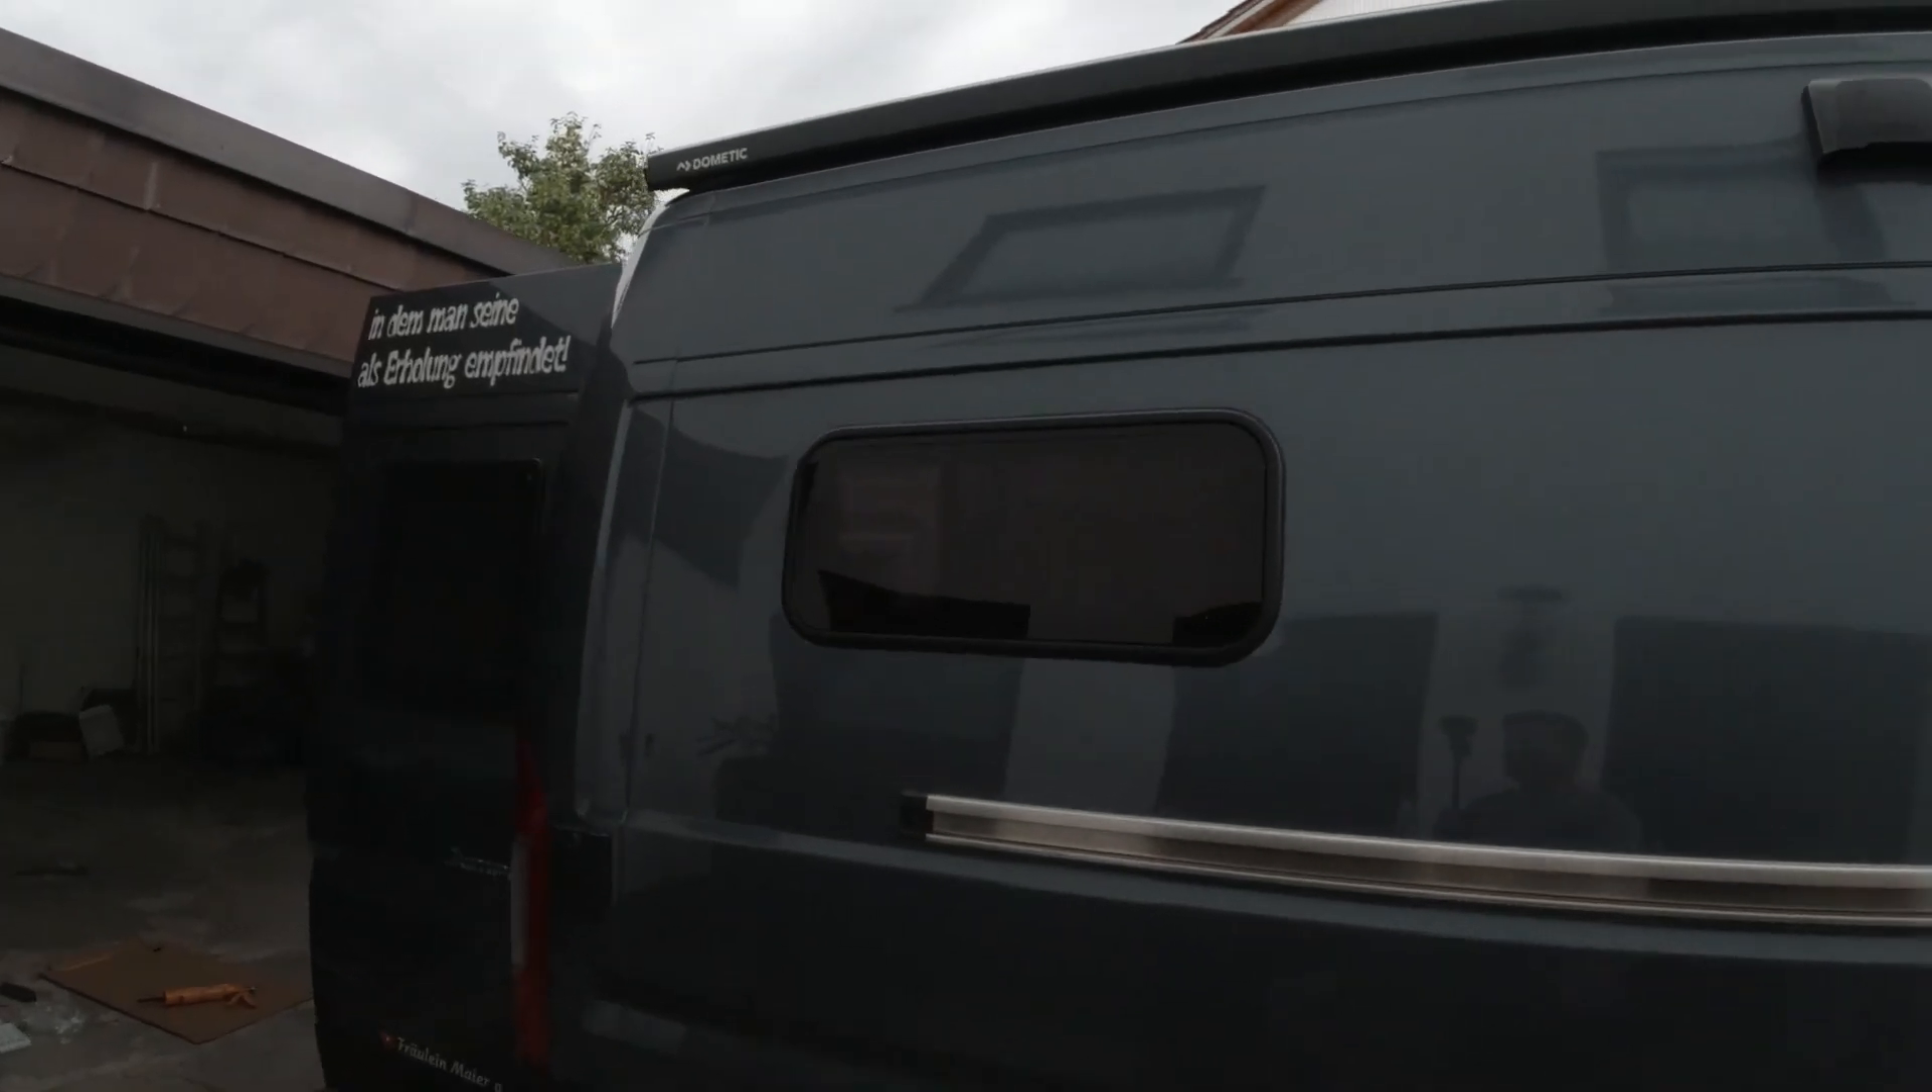So wir sind fertig Fenster ist drin alles ordentlich abgedichtet sieht wirklich gut aus.